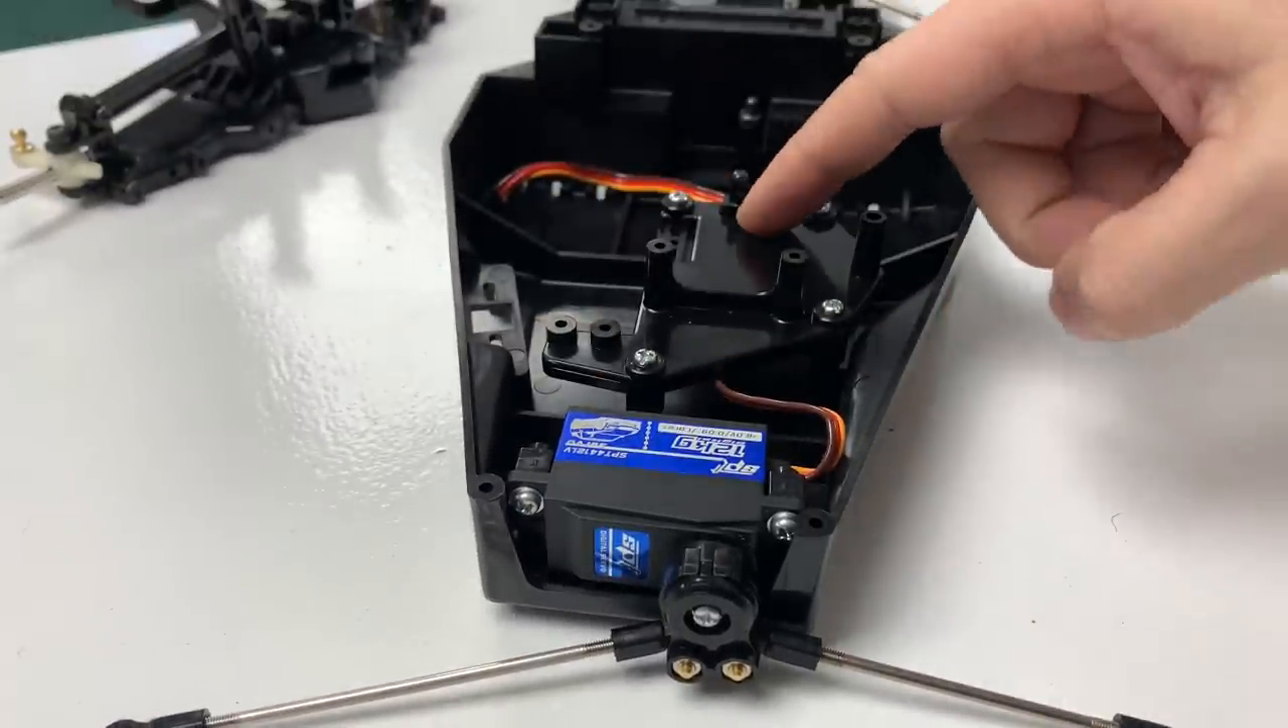Right, going together nicely now. So, obviously, you can see the steering servo's in position.